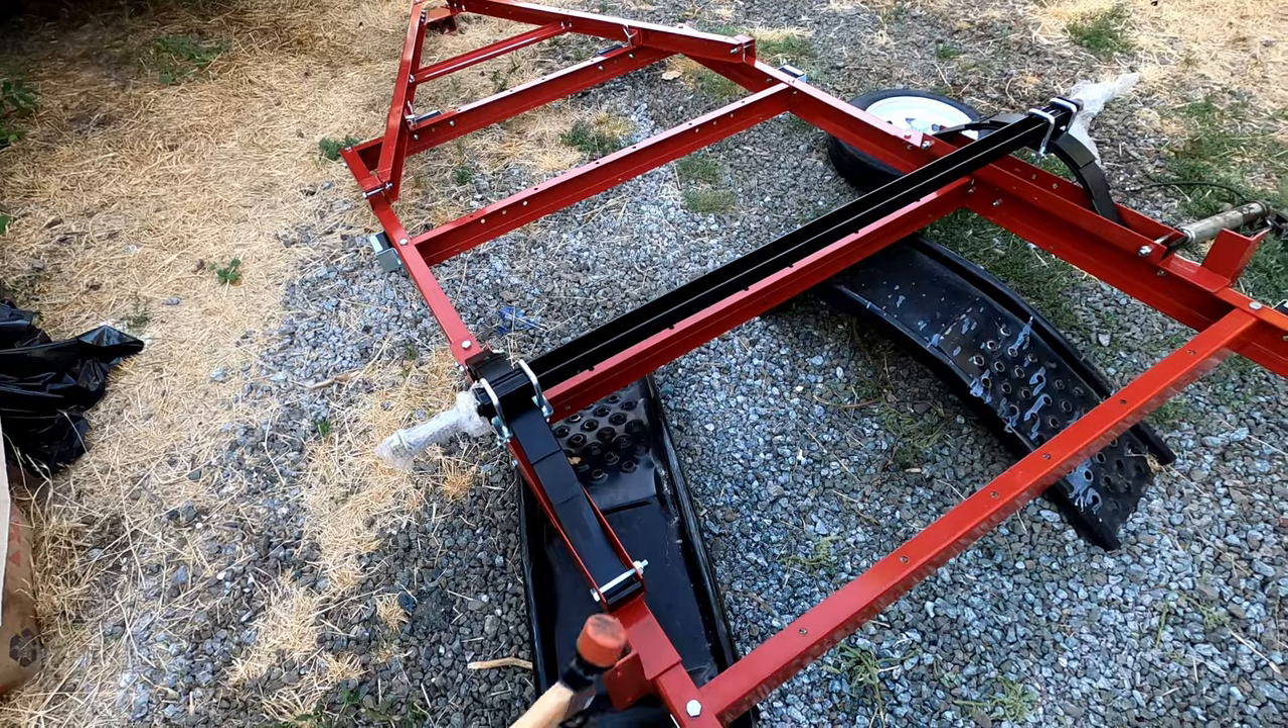All right, I've got the axle on and the leaf springs on and all these brackets and stuff.